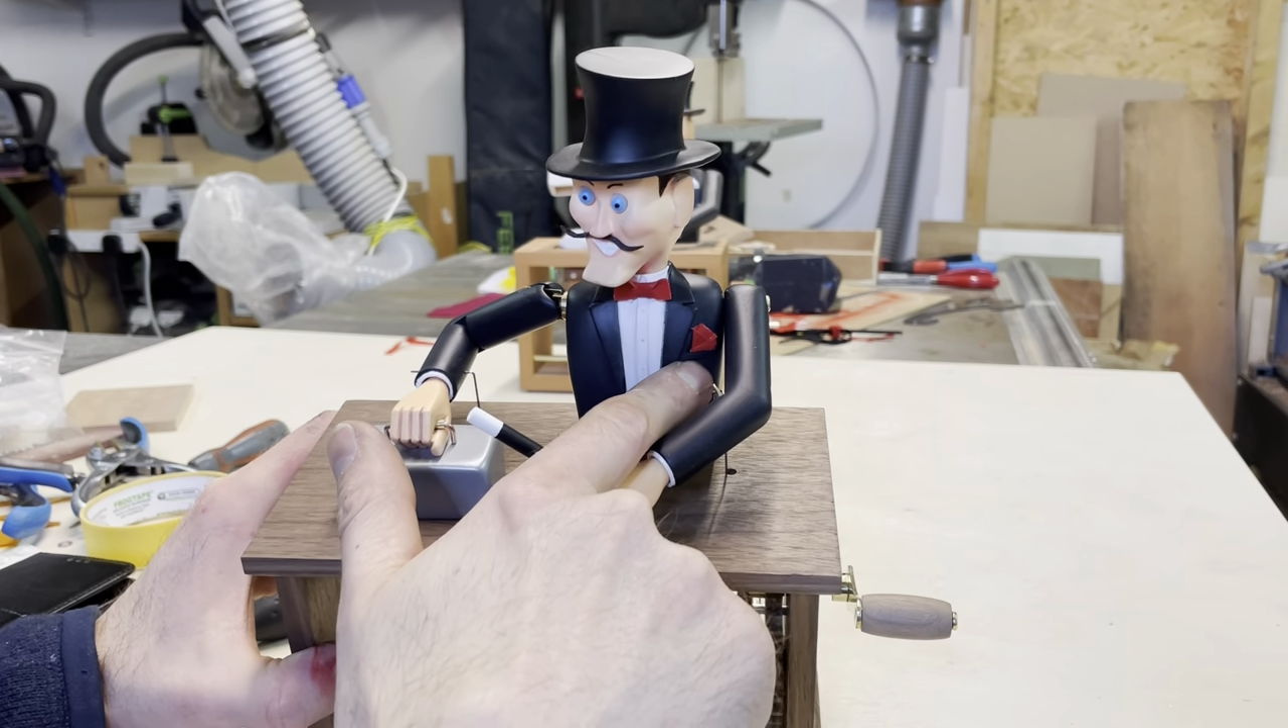So I've added the handkerchief in his pockets. And a bow tie.